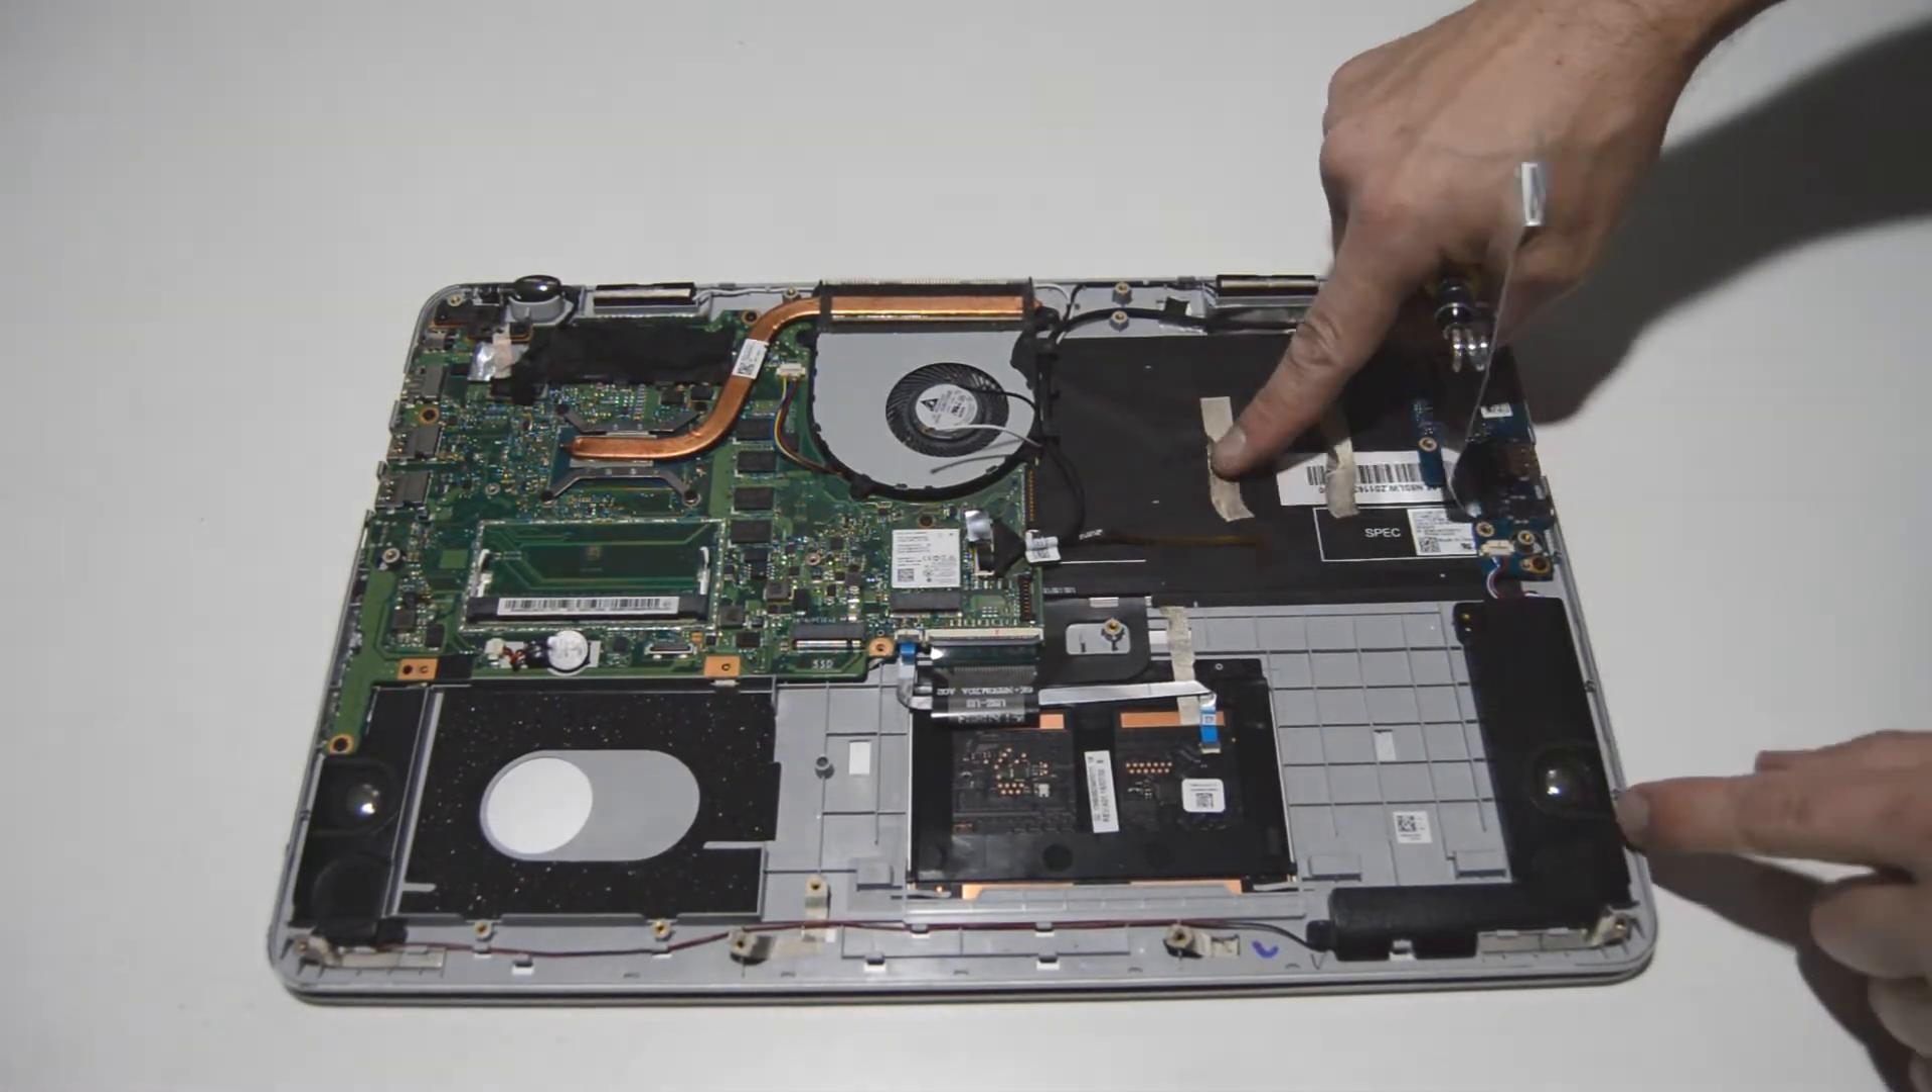And of course we have the obligatory tape that we'll have to remove.